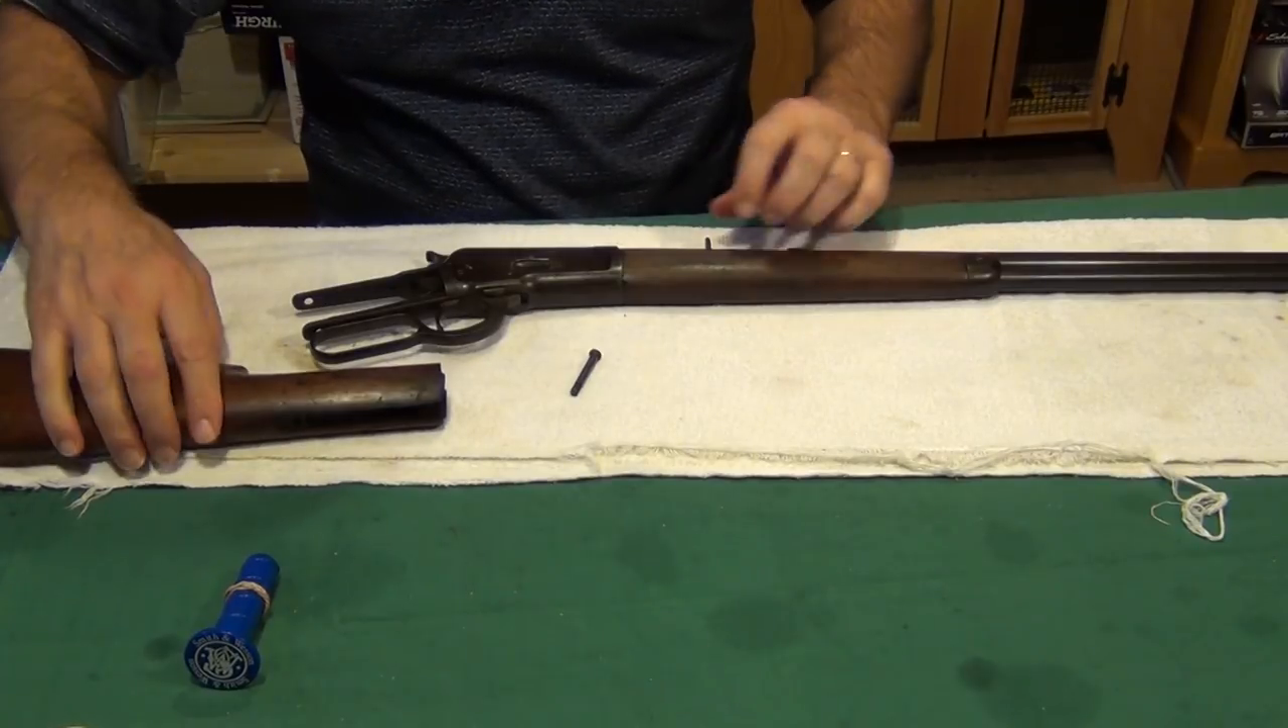So one more thing to do is to get the stock on.